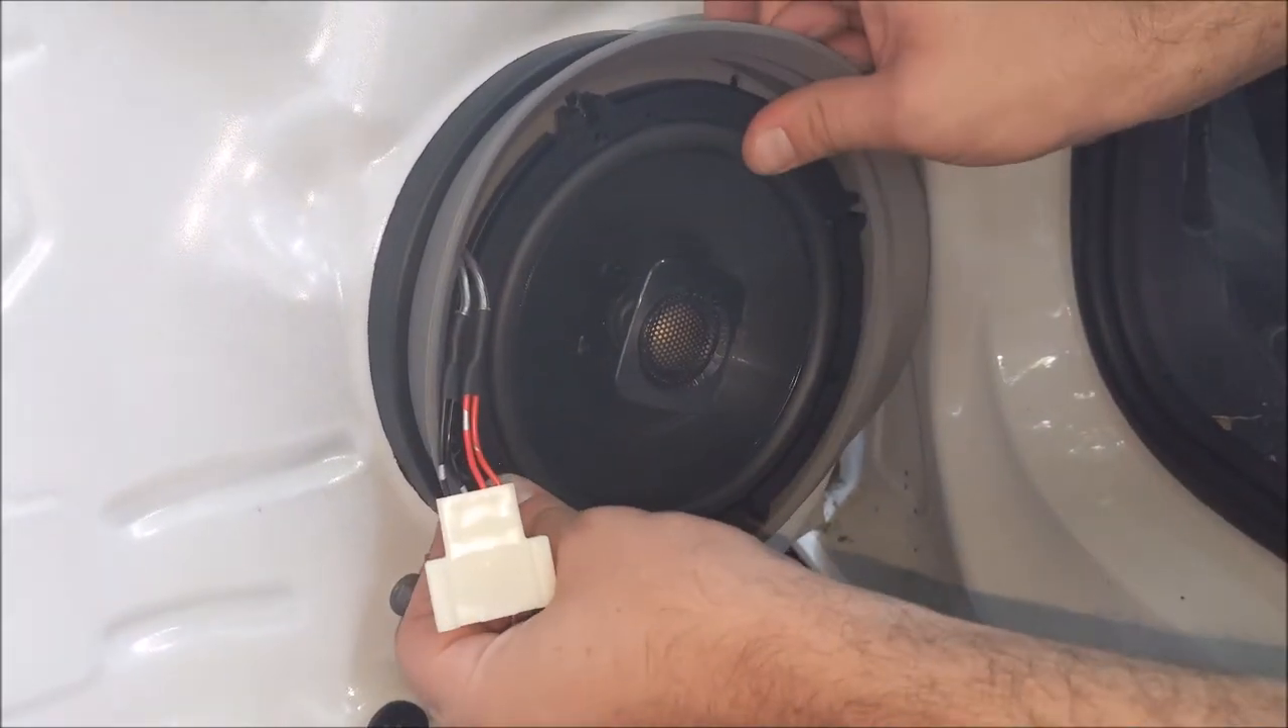Okay, we now got the speaker set in the baffle cone here. That's the way it looks.